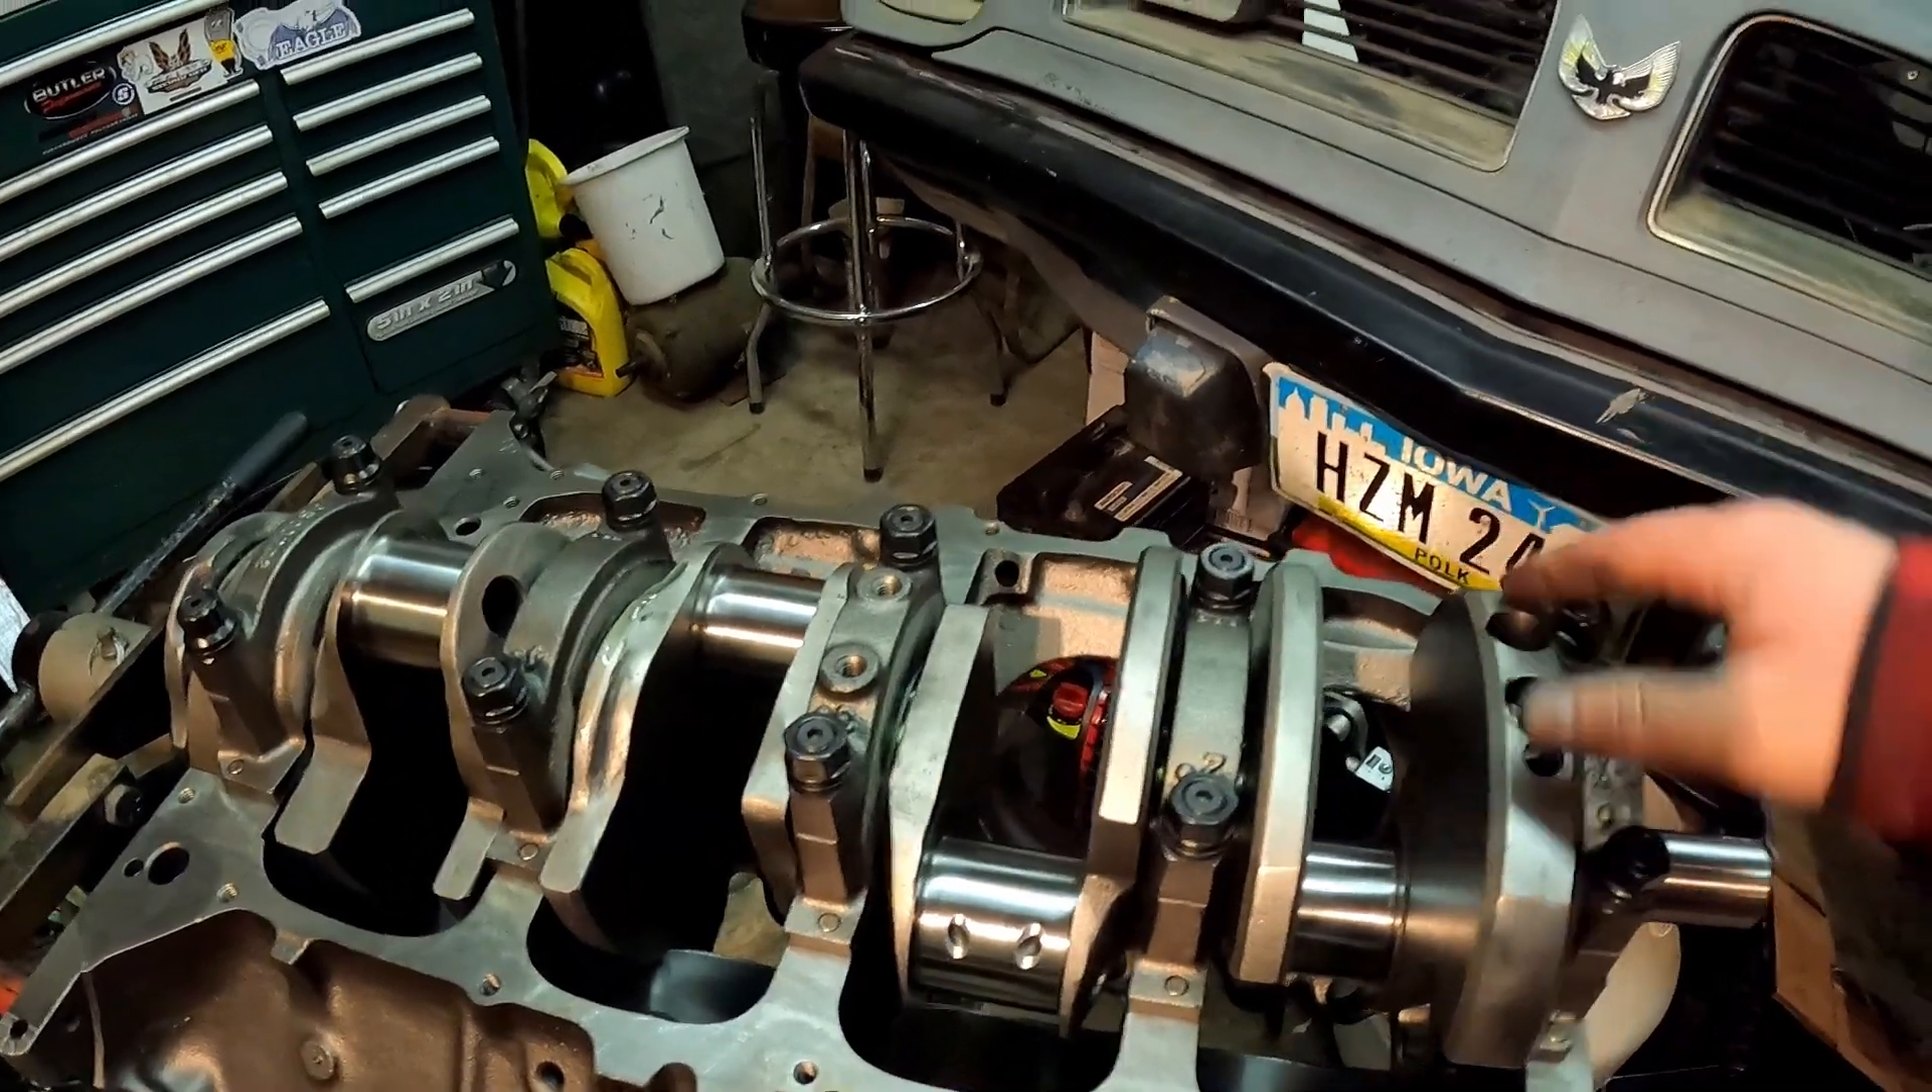And there you have it. That is one freshly installed and torqued down crank.